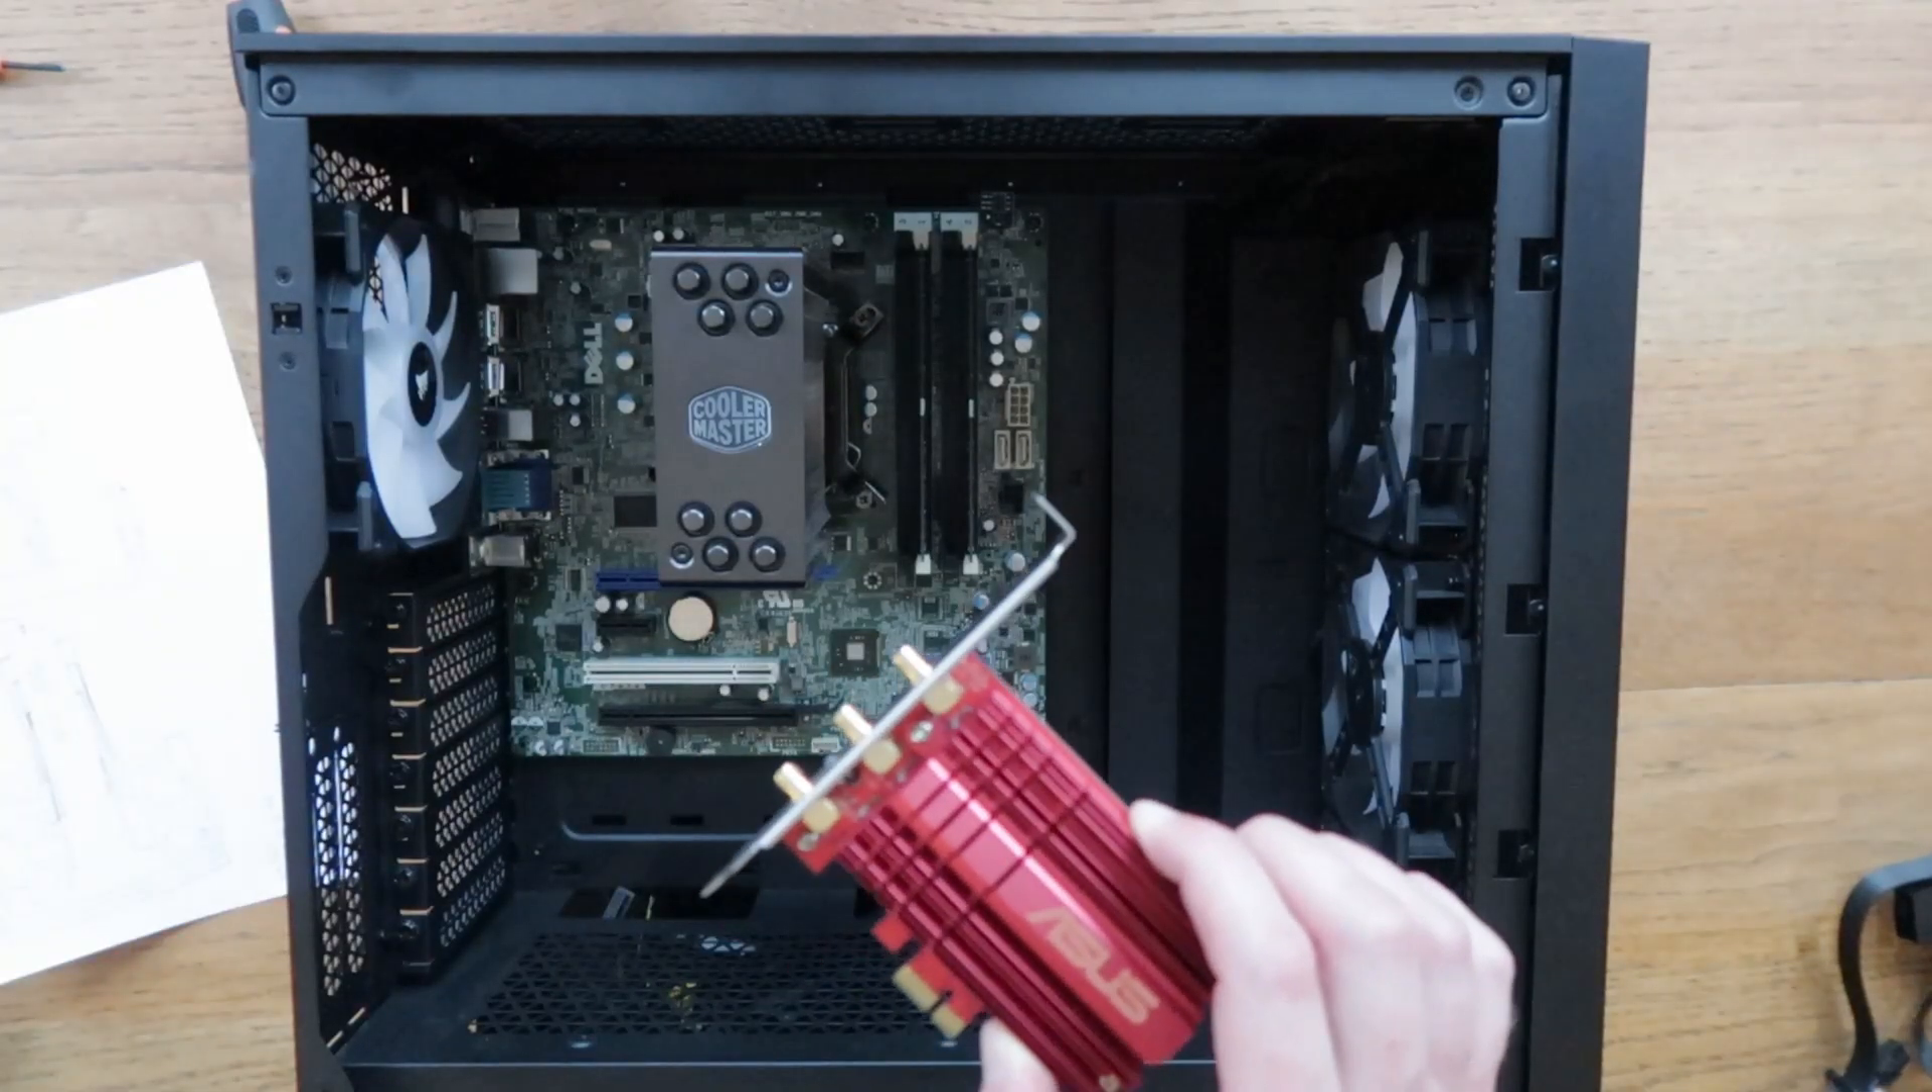We've got our CPU cooler in.